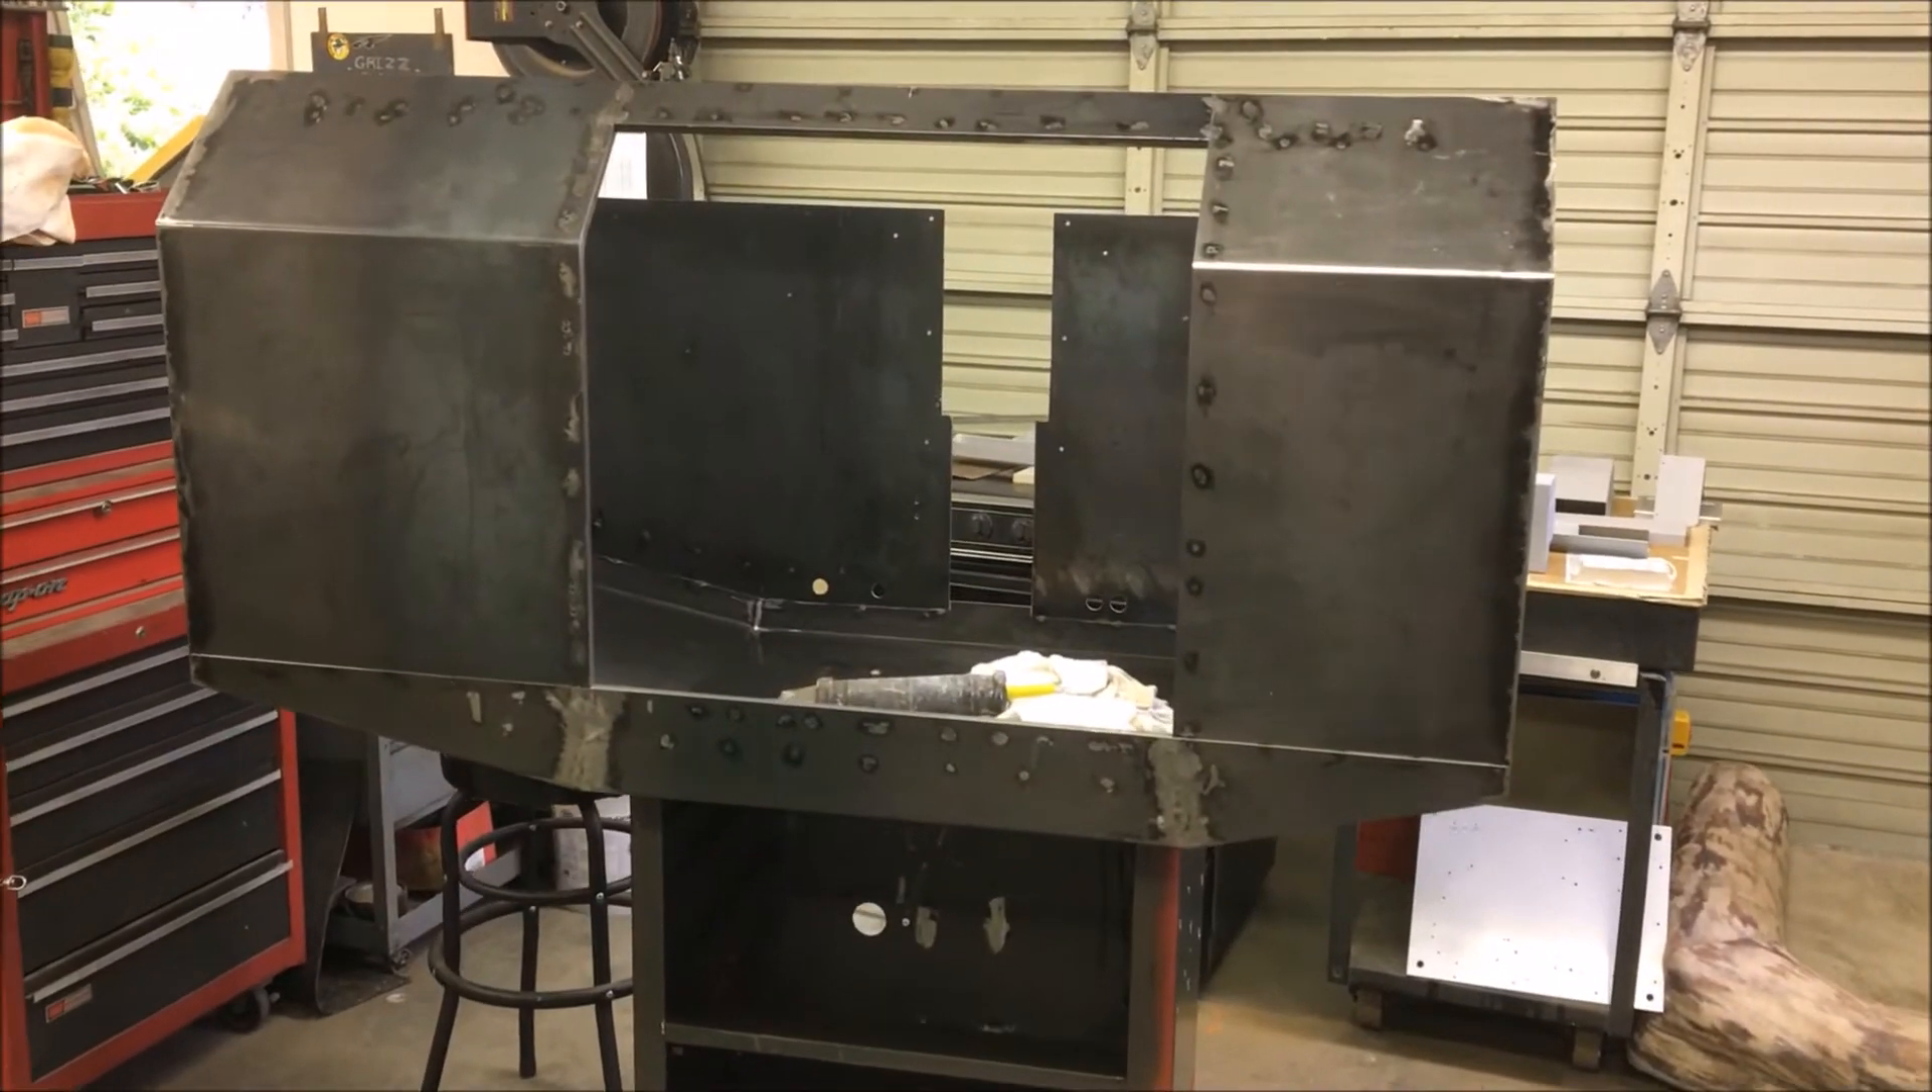So I got the enclosure back on just sitting on the base so it's easier to work on.